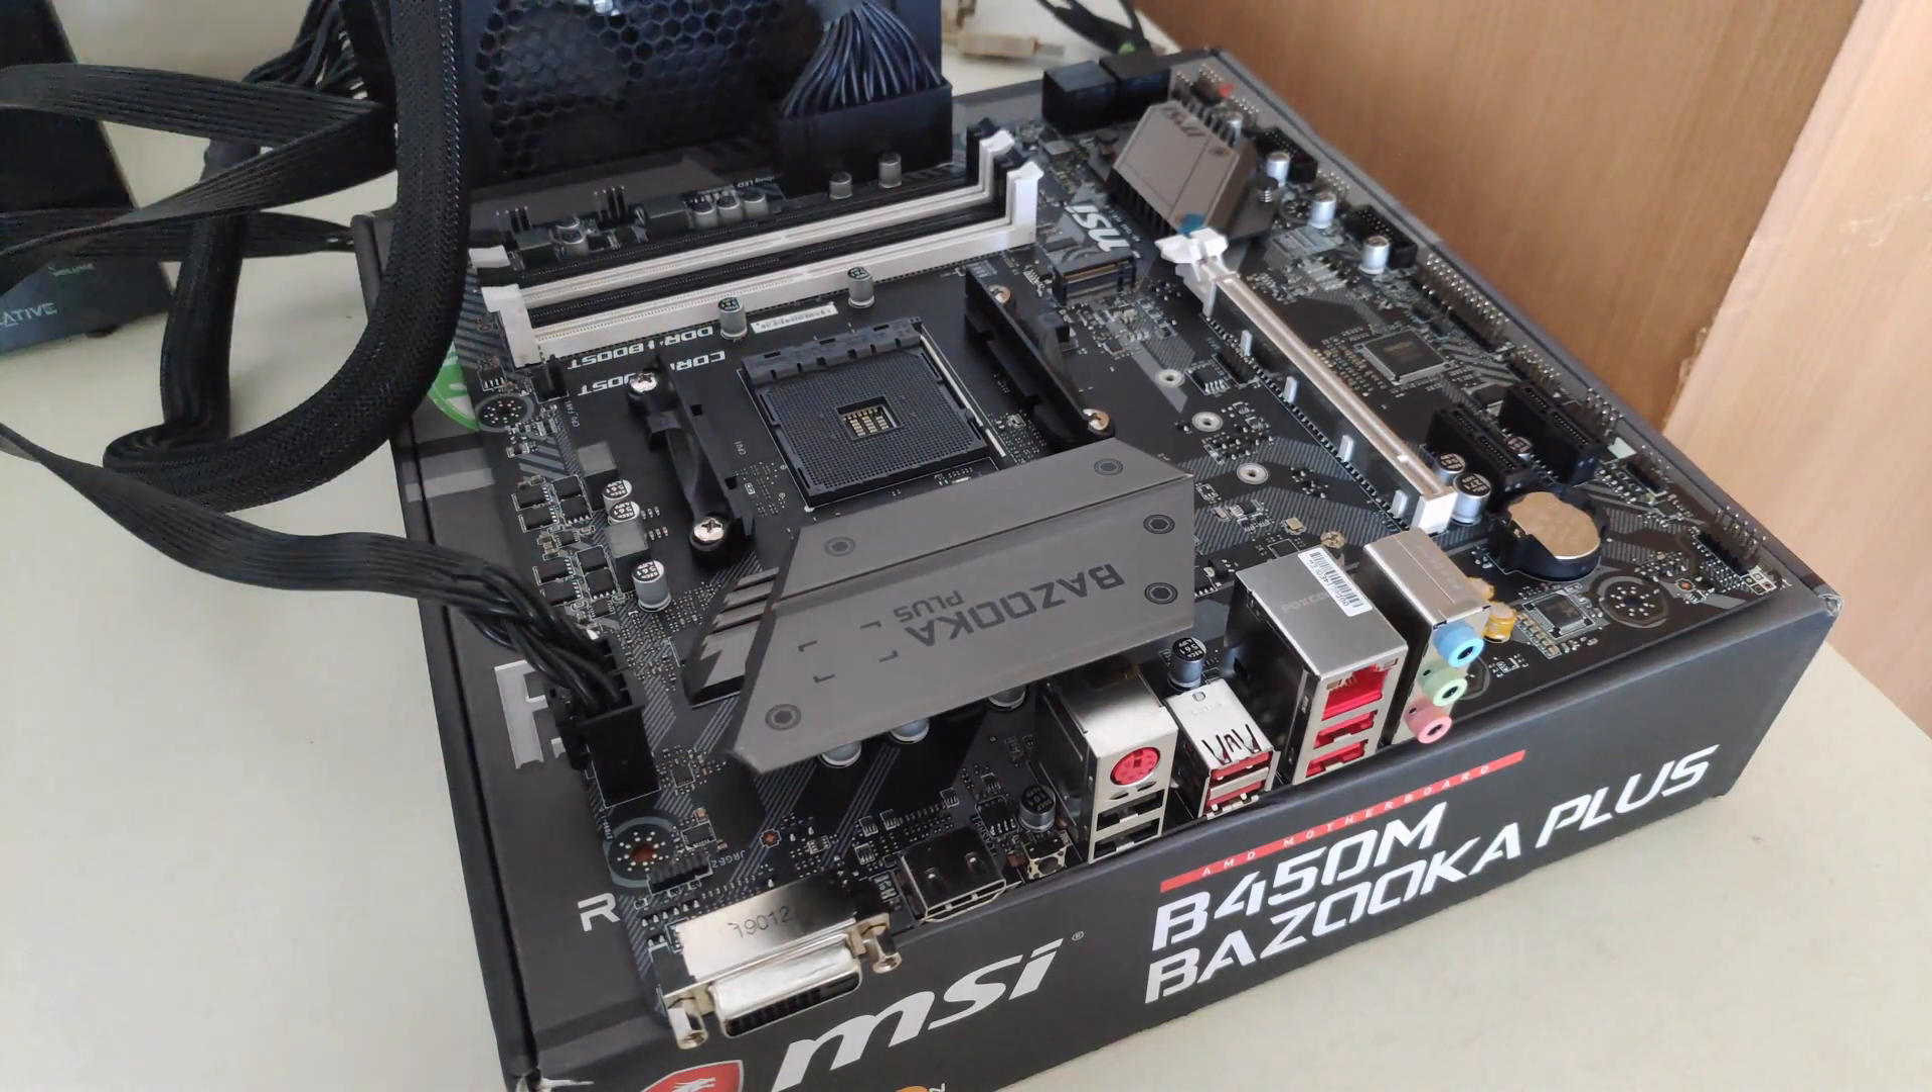As you can see, I don't have a processor installed, neither do I have any RAM installed.